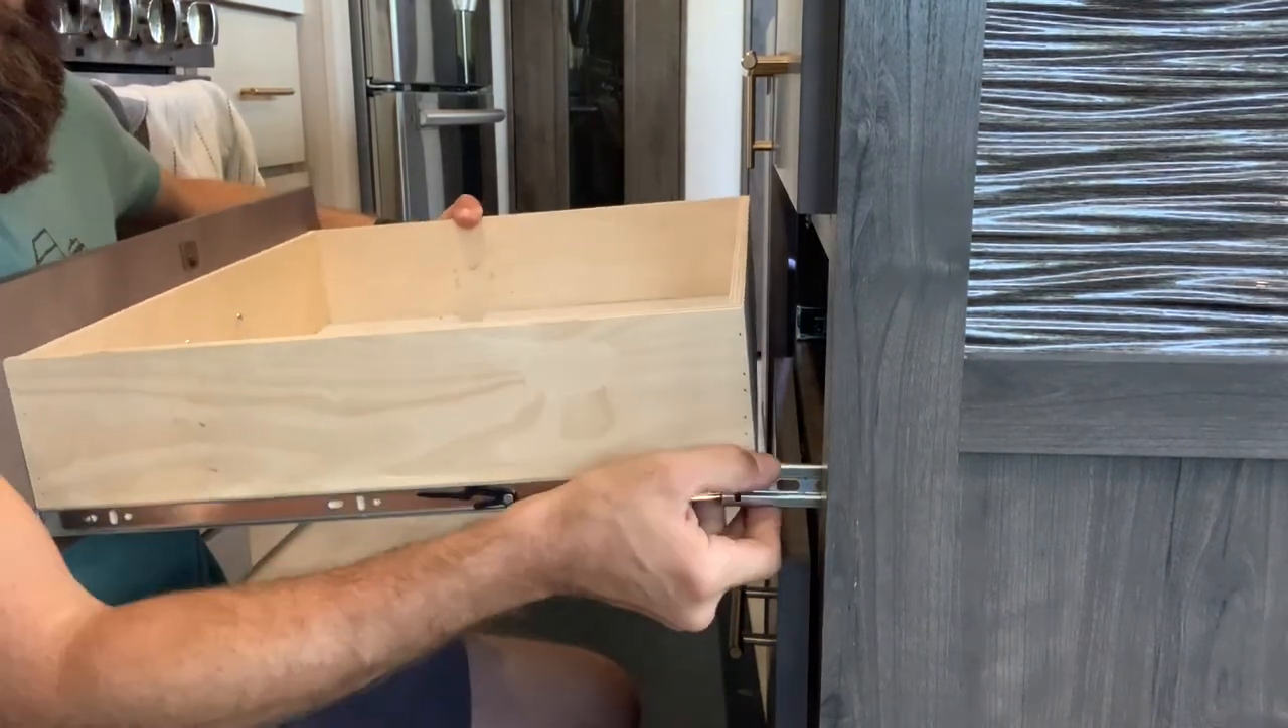You've got a new drawer slide in.